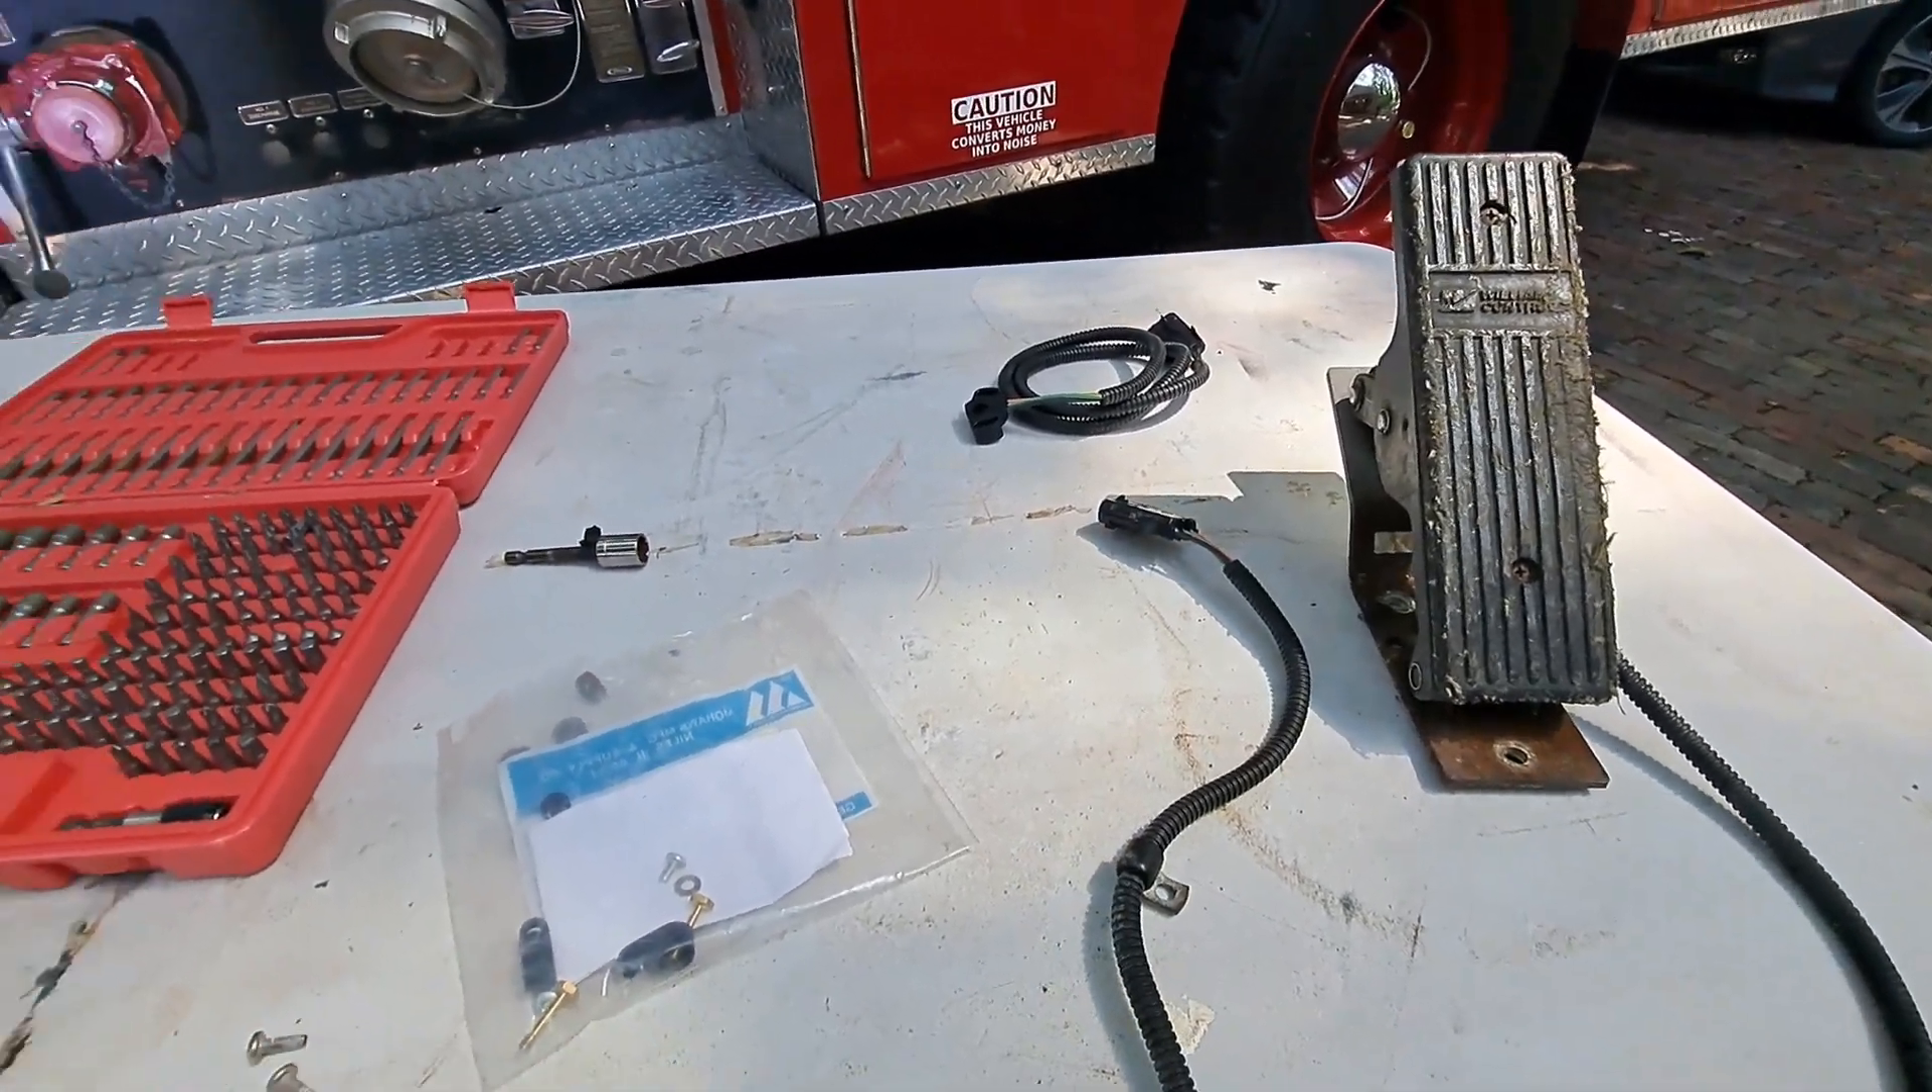Alright, so we now have the accelerator pedal out.